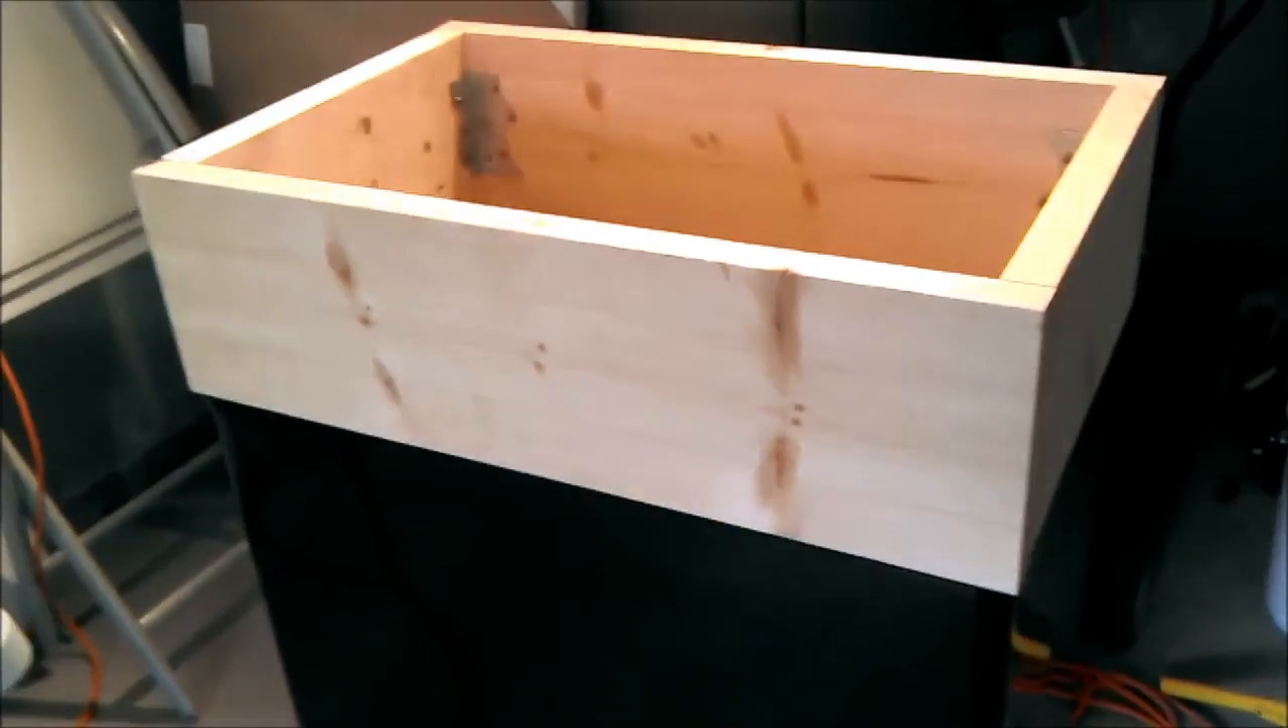Alrighty, so the inner collar is put together.